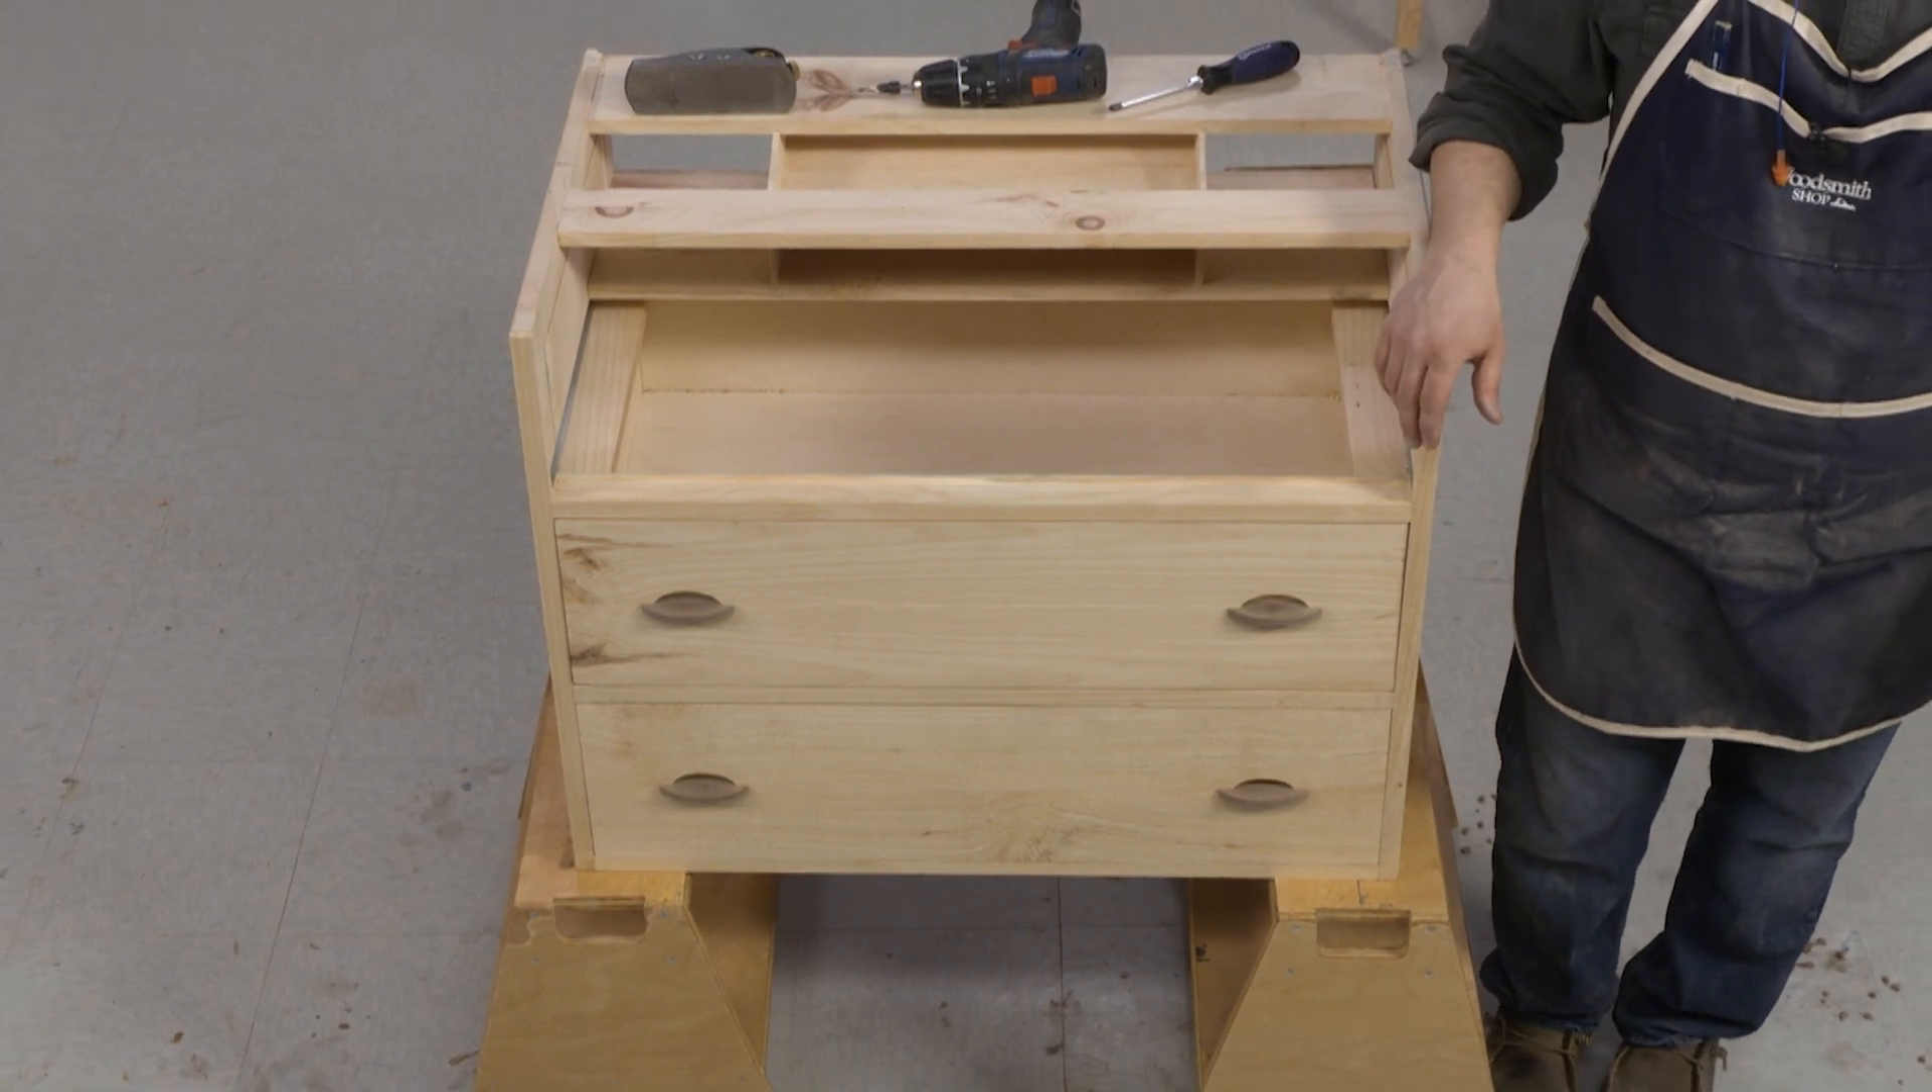Got the handles installed on the drawers.